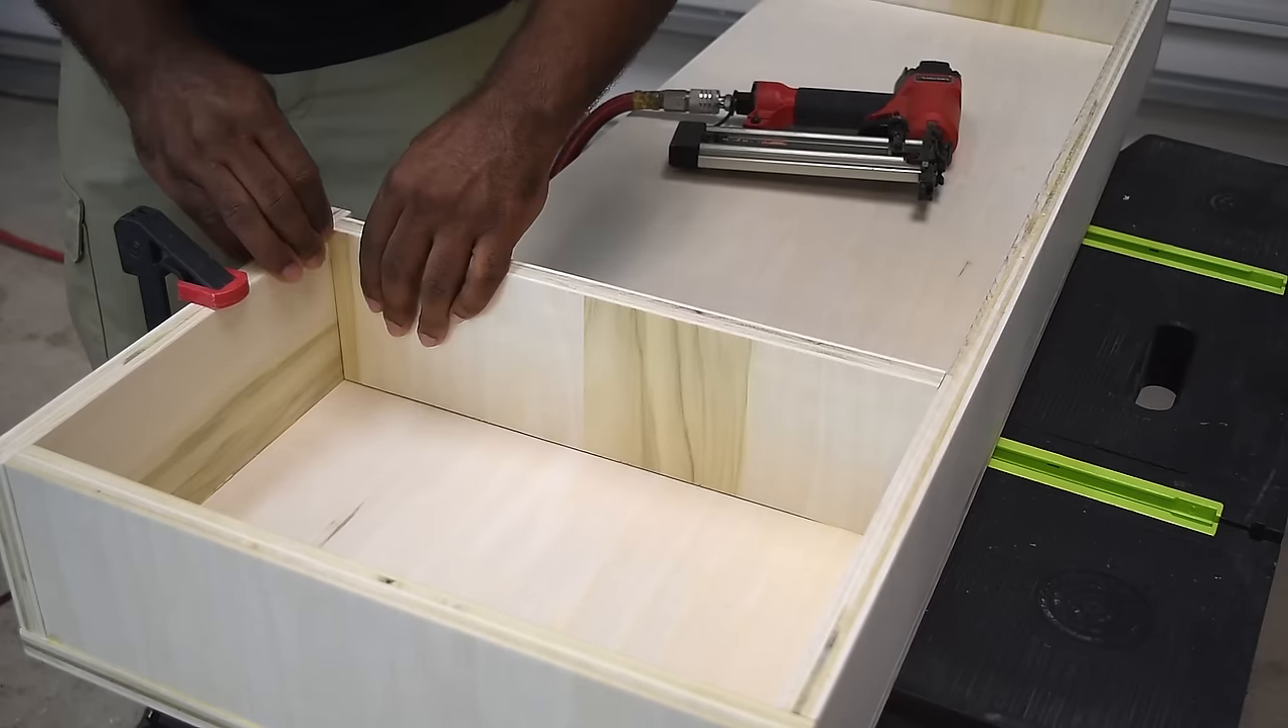And now that the front is attached I can now move on to adding the inside walls.